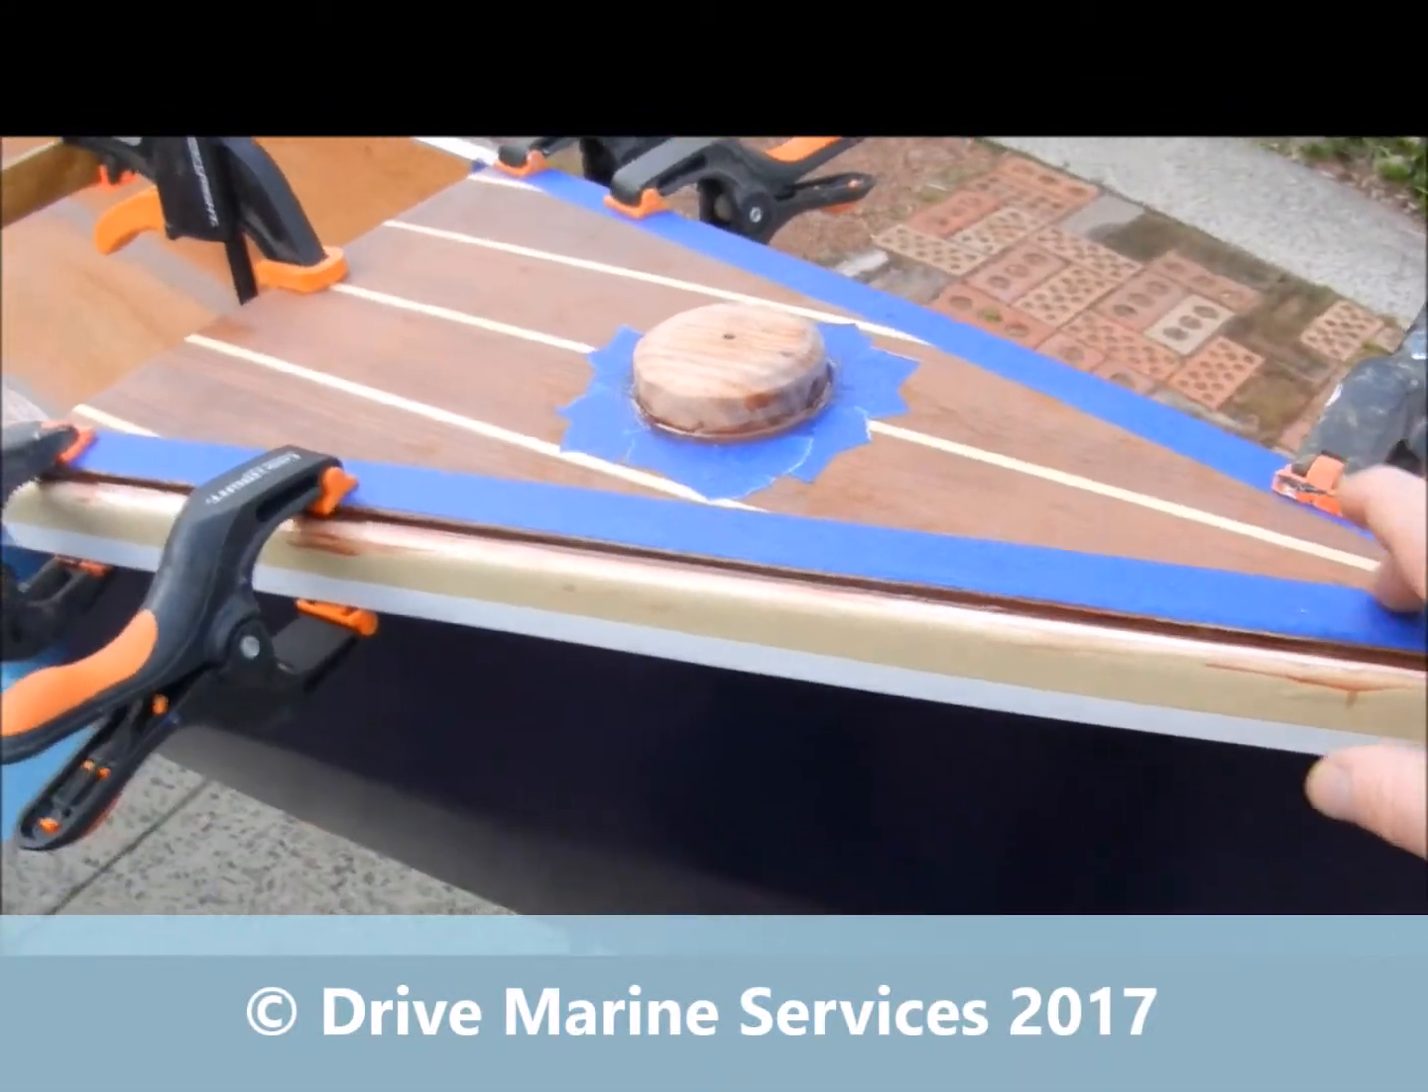We've now glued our panel onto the front of the canoe and we've got some clamps on cleaned up the joints and we've also glued the block on.